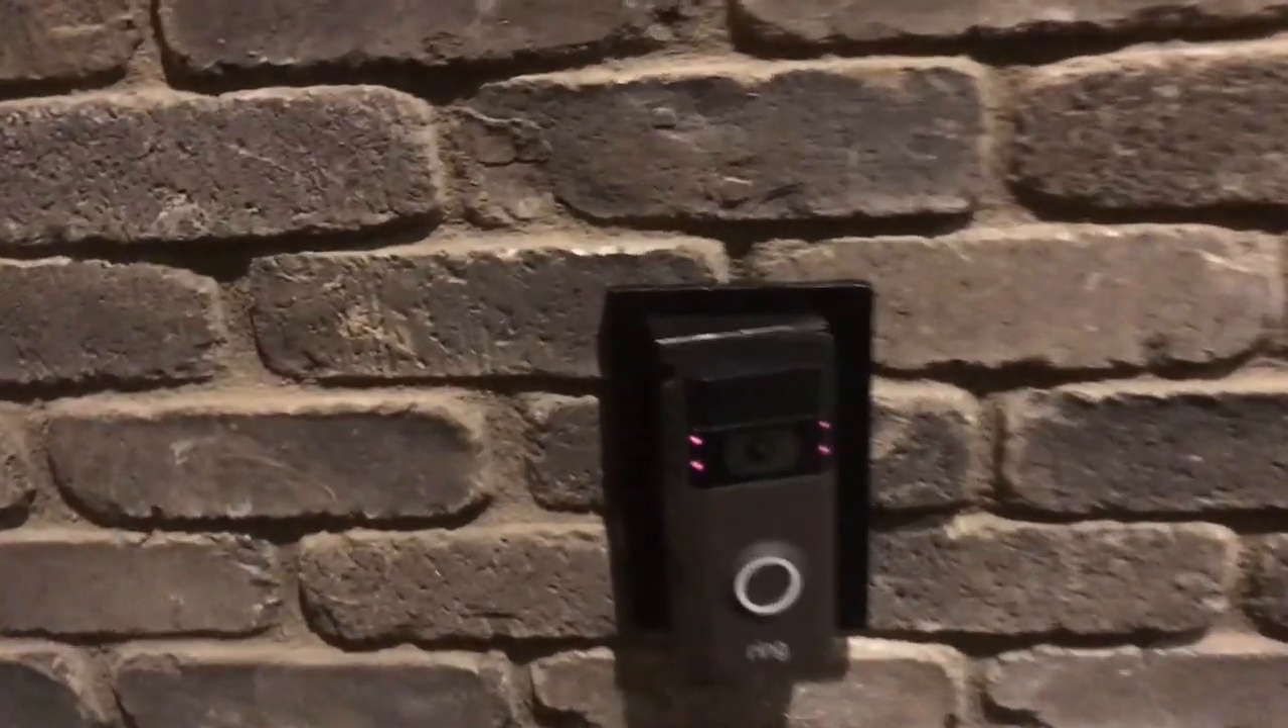Here's the finished product the doorbell looks pretty good mounted on that bracket.